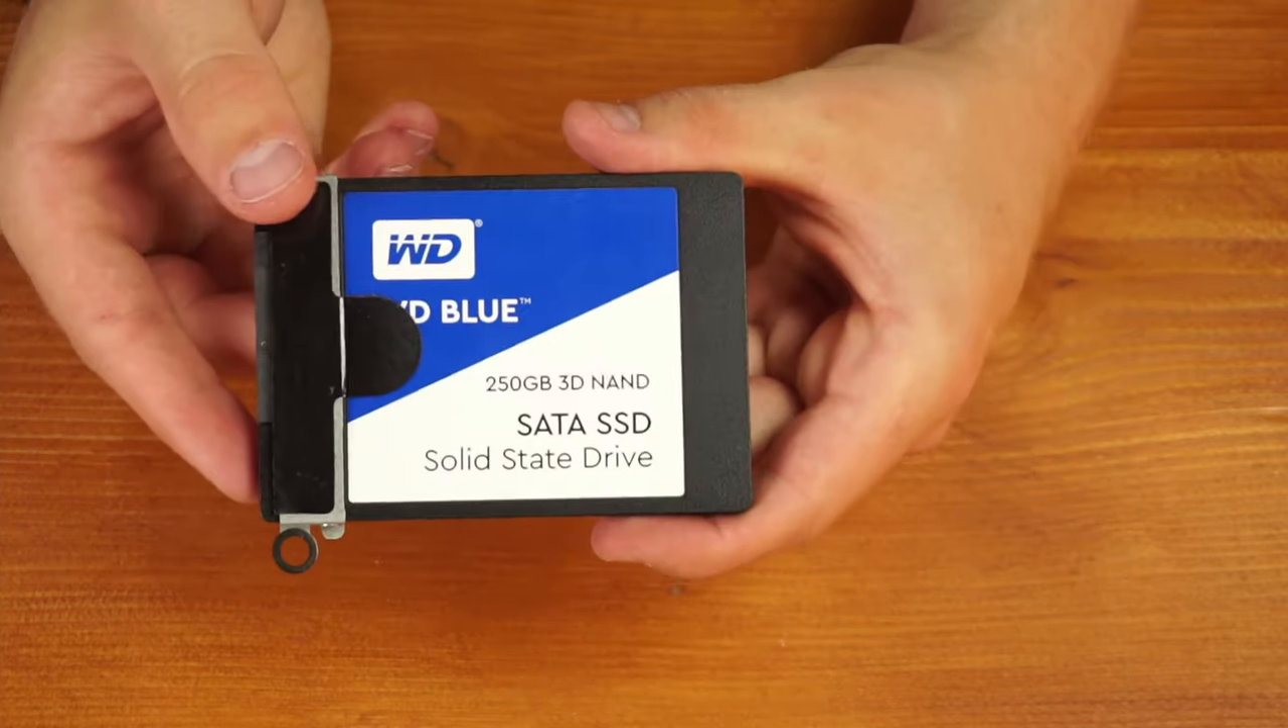We have the bracket back on the SATA SSD now, and we'll just slot that back in where the mechanical hard drive was.